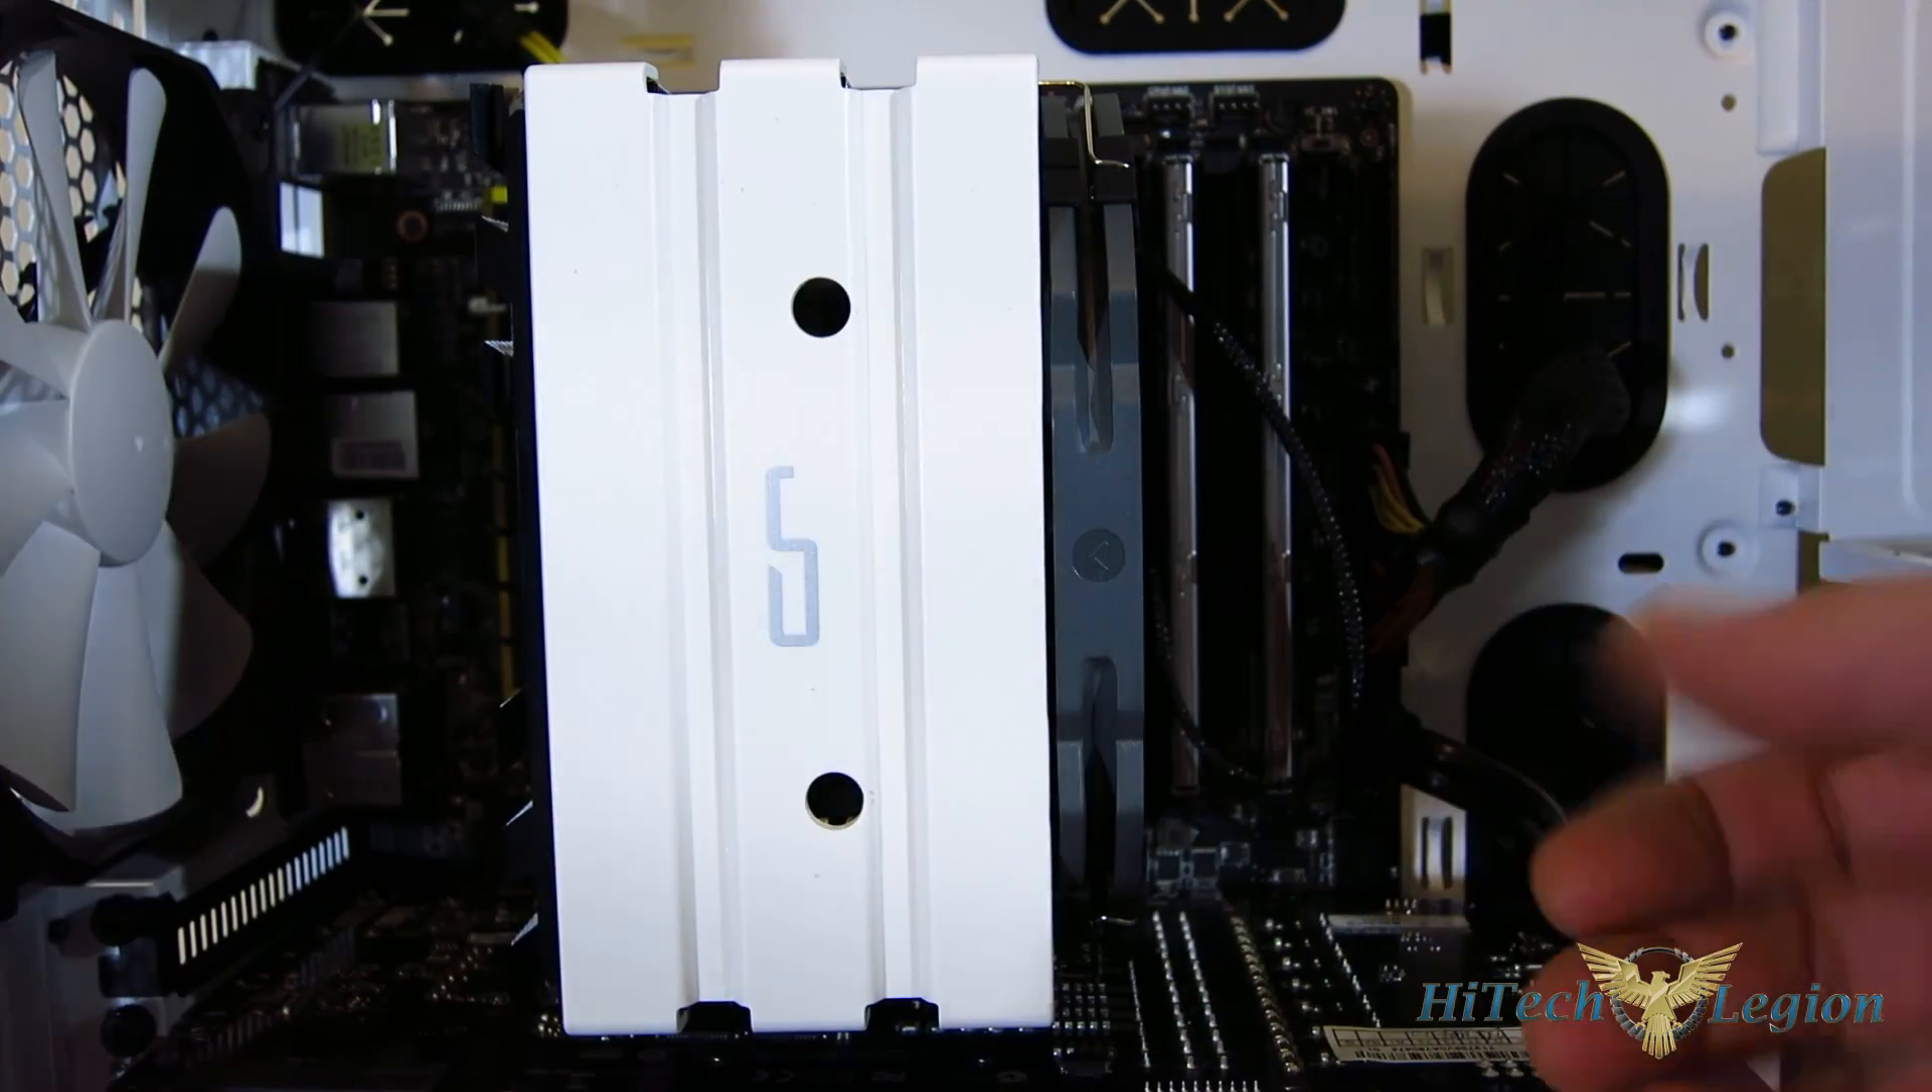And the H5 is installed. As you see, really good looking cooler in the case.